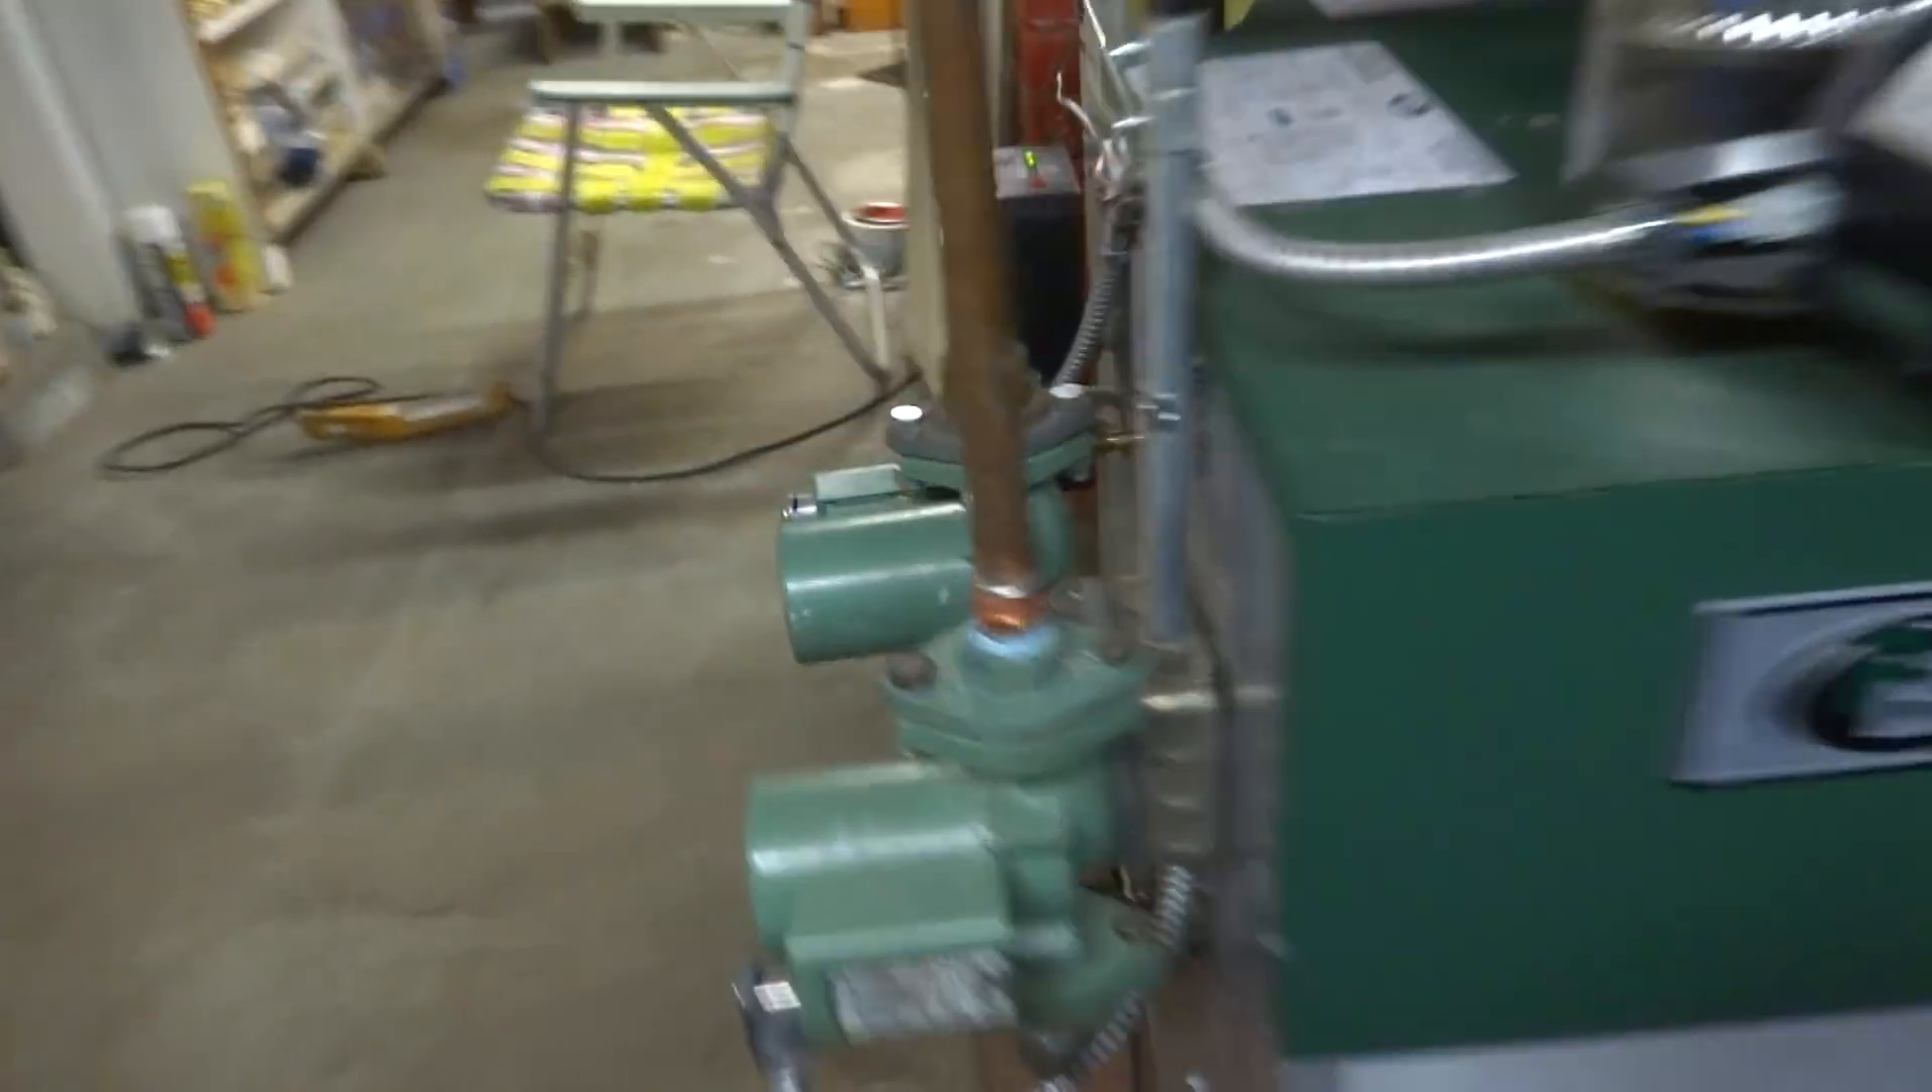I put the two circulators over here on the return.